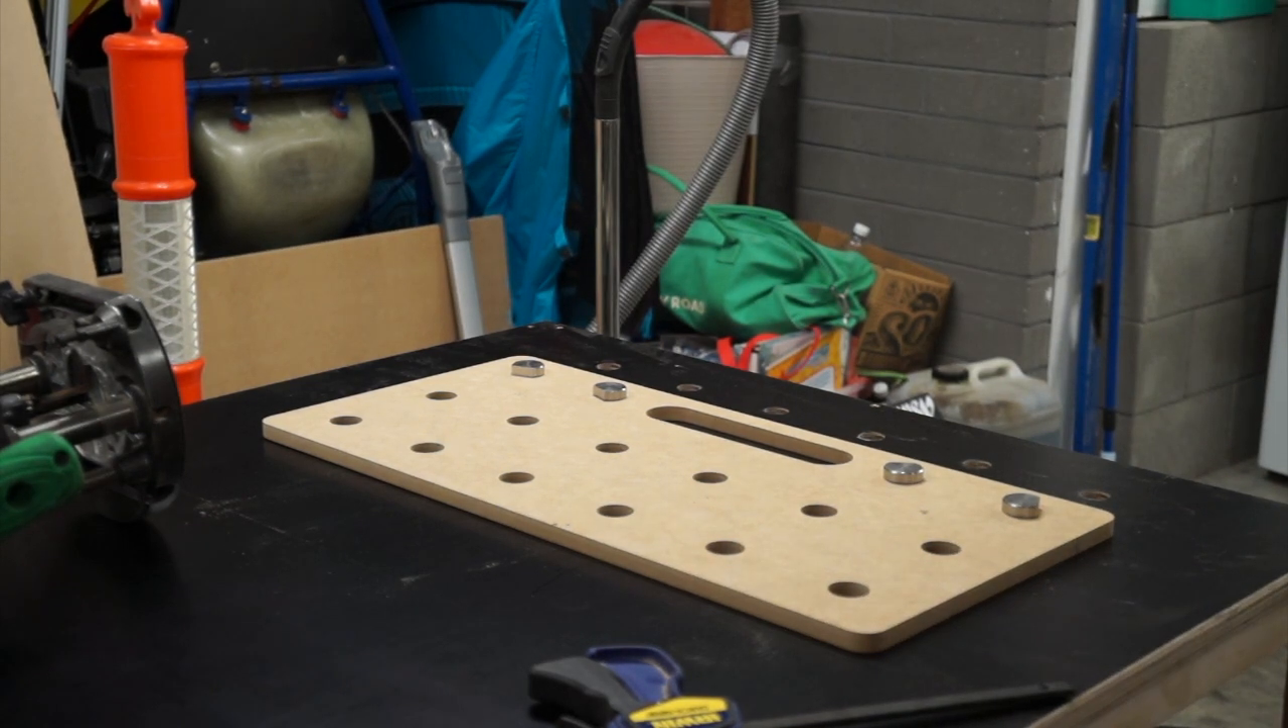We've now got four of these dogs in place. That all looks good.